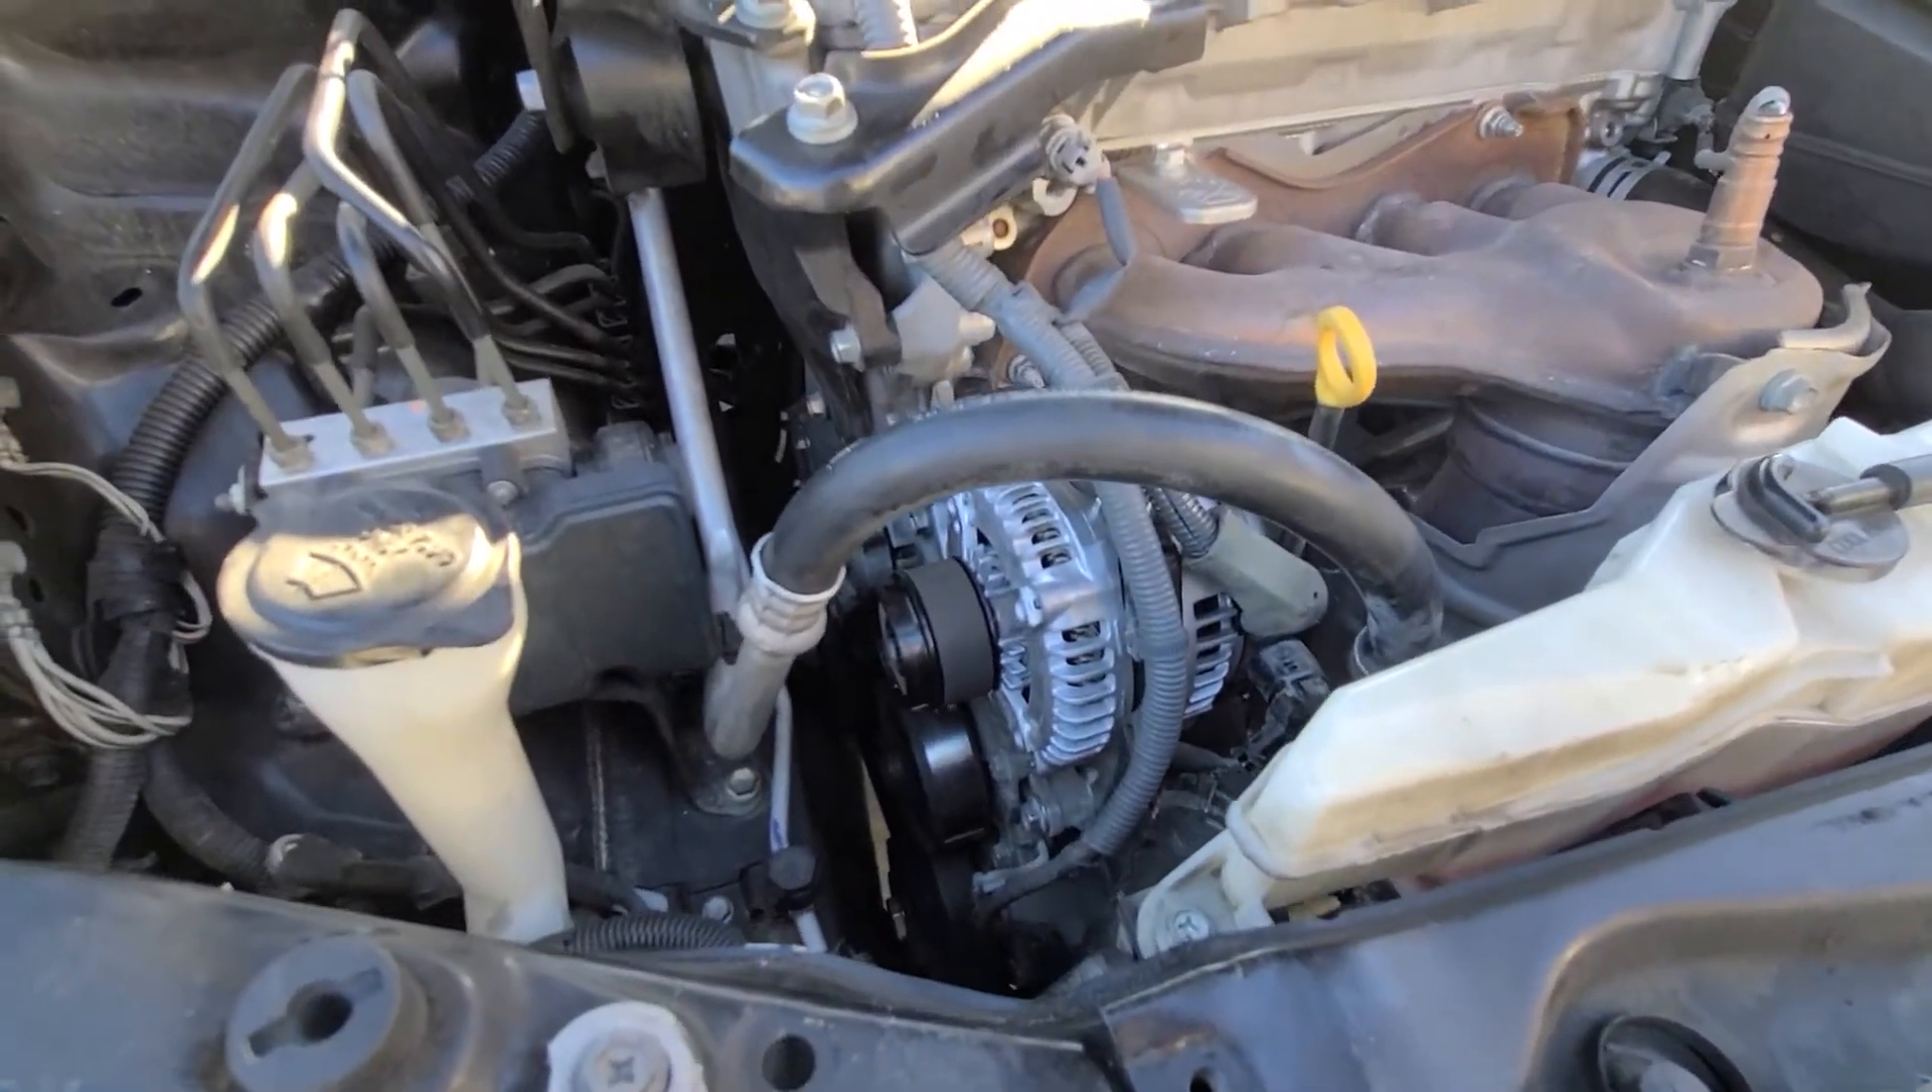Ok amigos ya acabamos de poner lo que es el alternador.